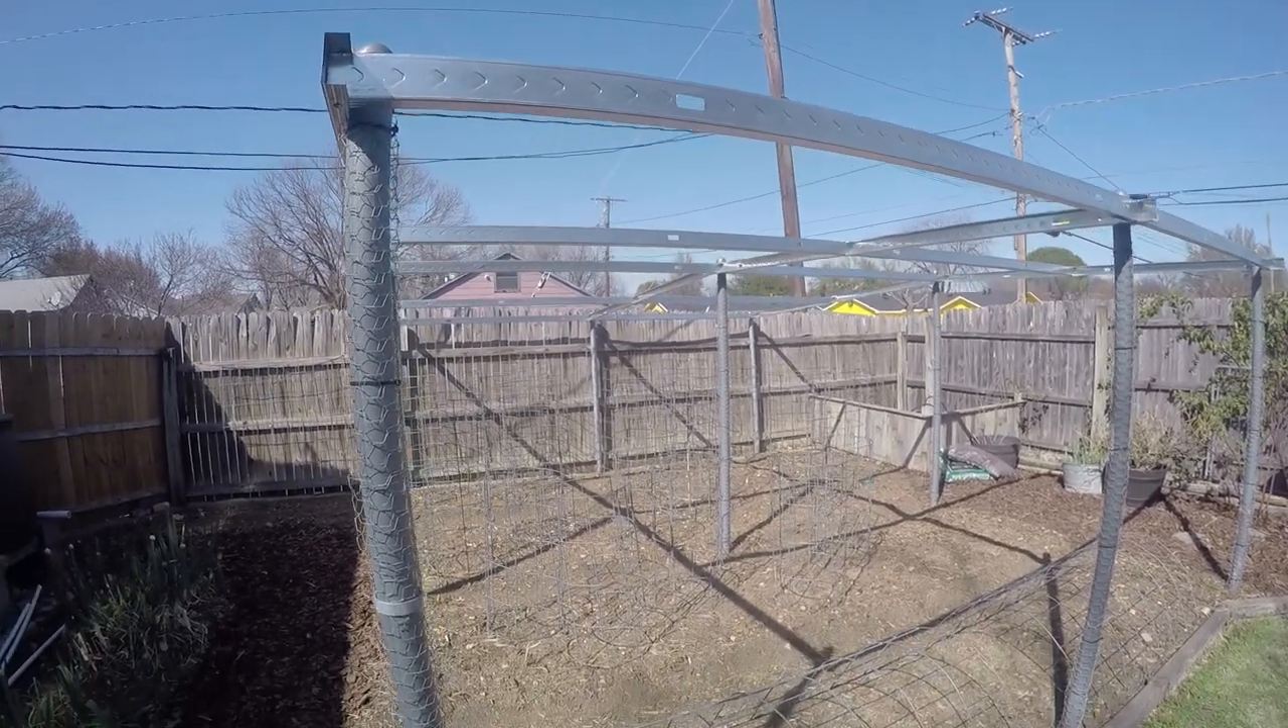All right, so we've got our shade cover, our old wood shade cover repurposed using these new metal studs.